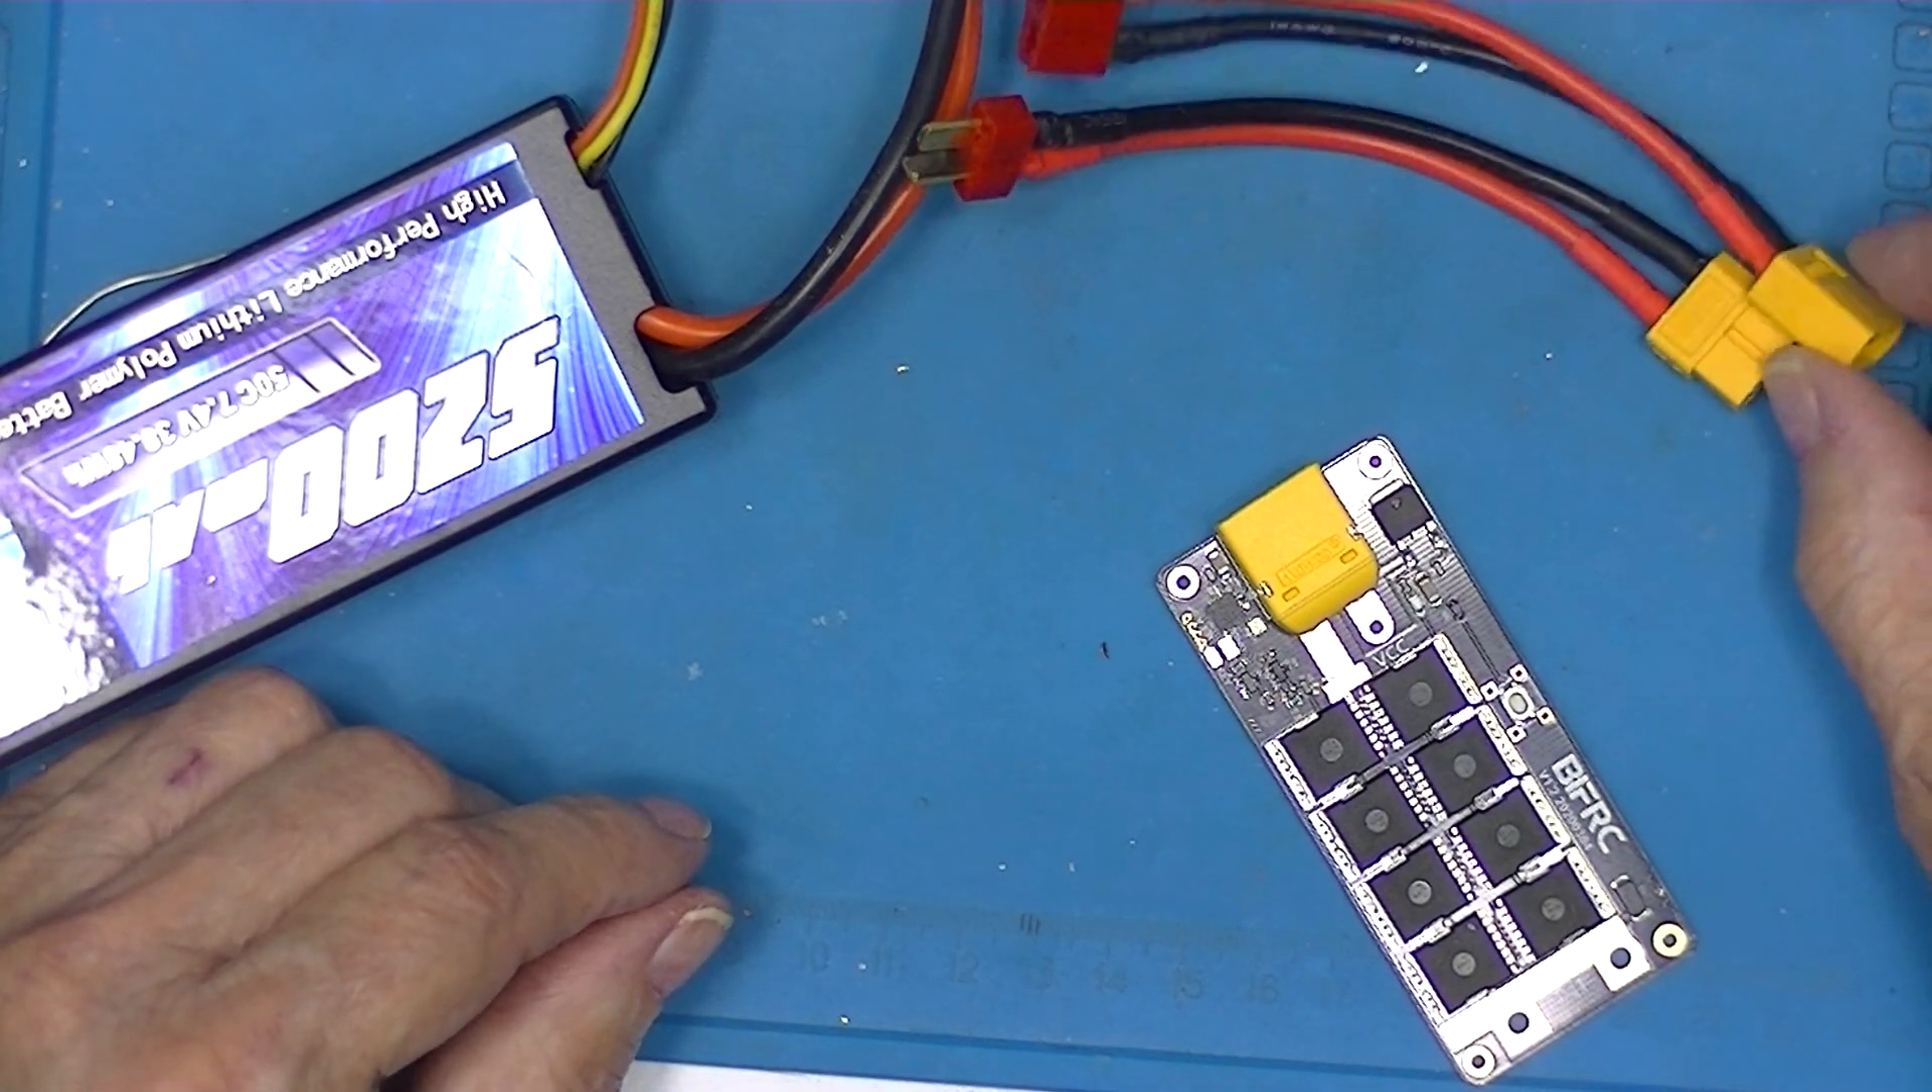I've soldered the battery connector on now I have a couple of adapters here a male and a female but they're marked XT60 so maybe that's an XT60 interface and these are male and female too whatever my battery accepts.